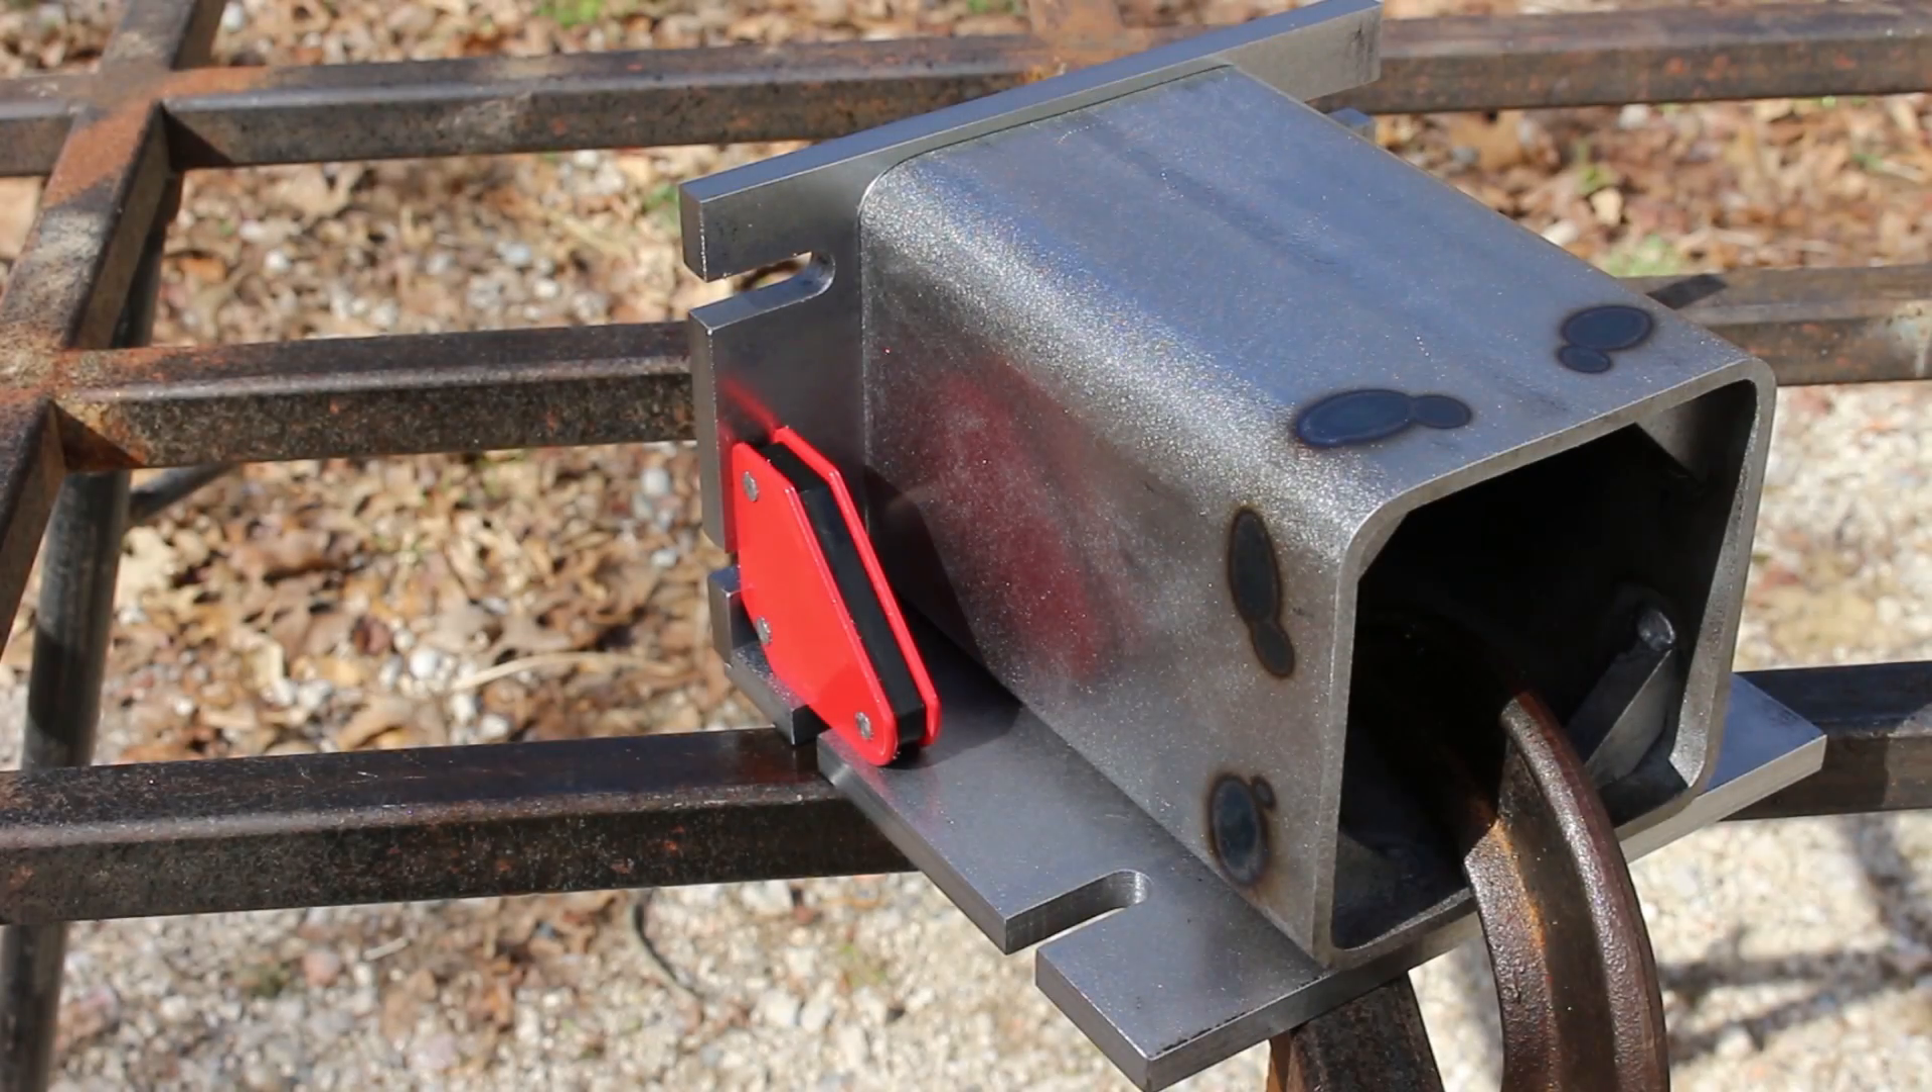I have the main assembly all clamped up and ready to weld.